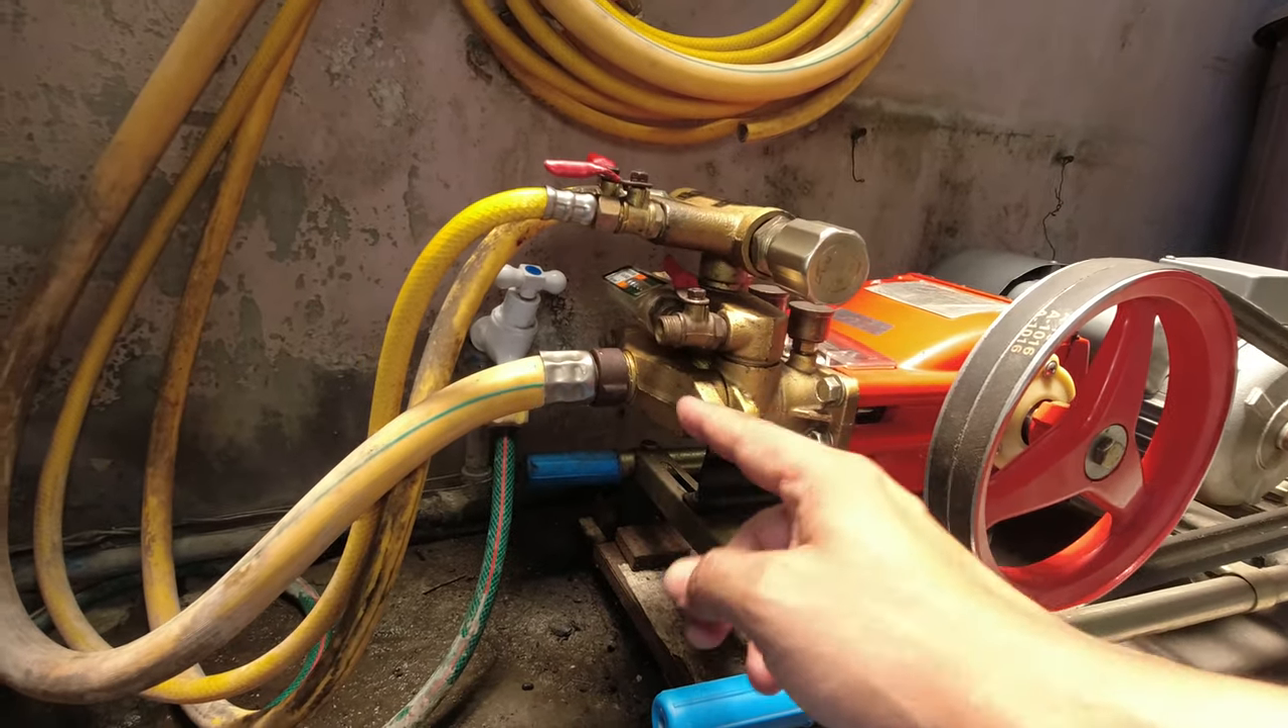So, na -i-secure na natin lahat. Na-ibalik na natin yung mga hose.